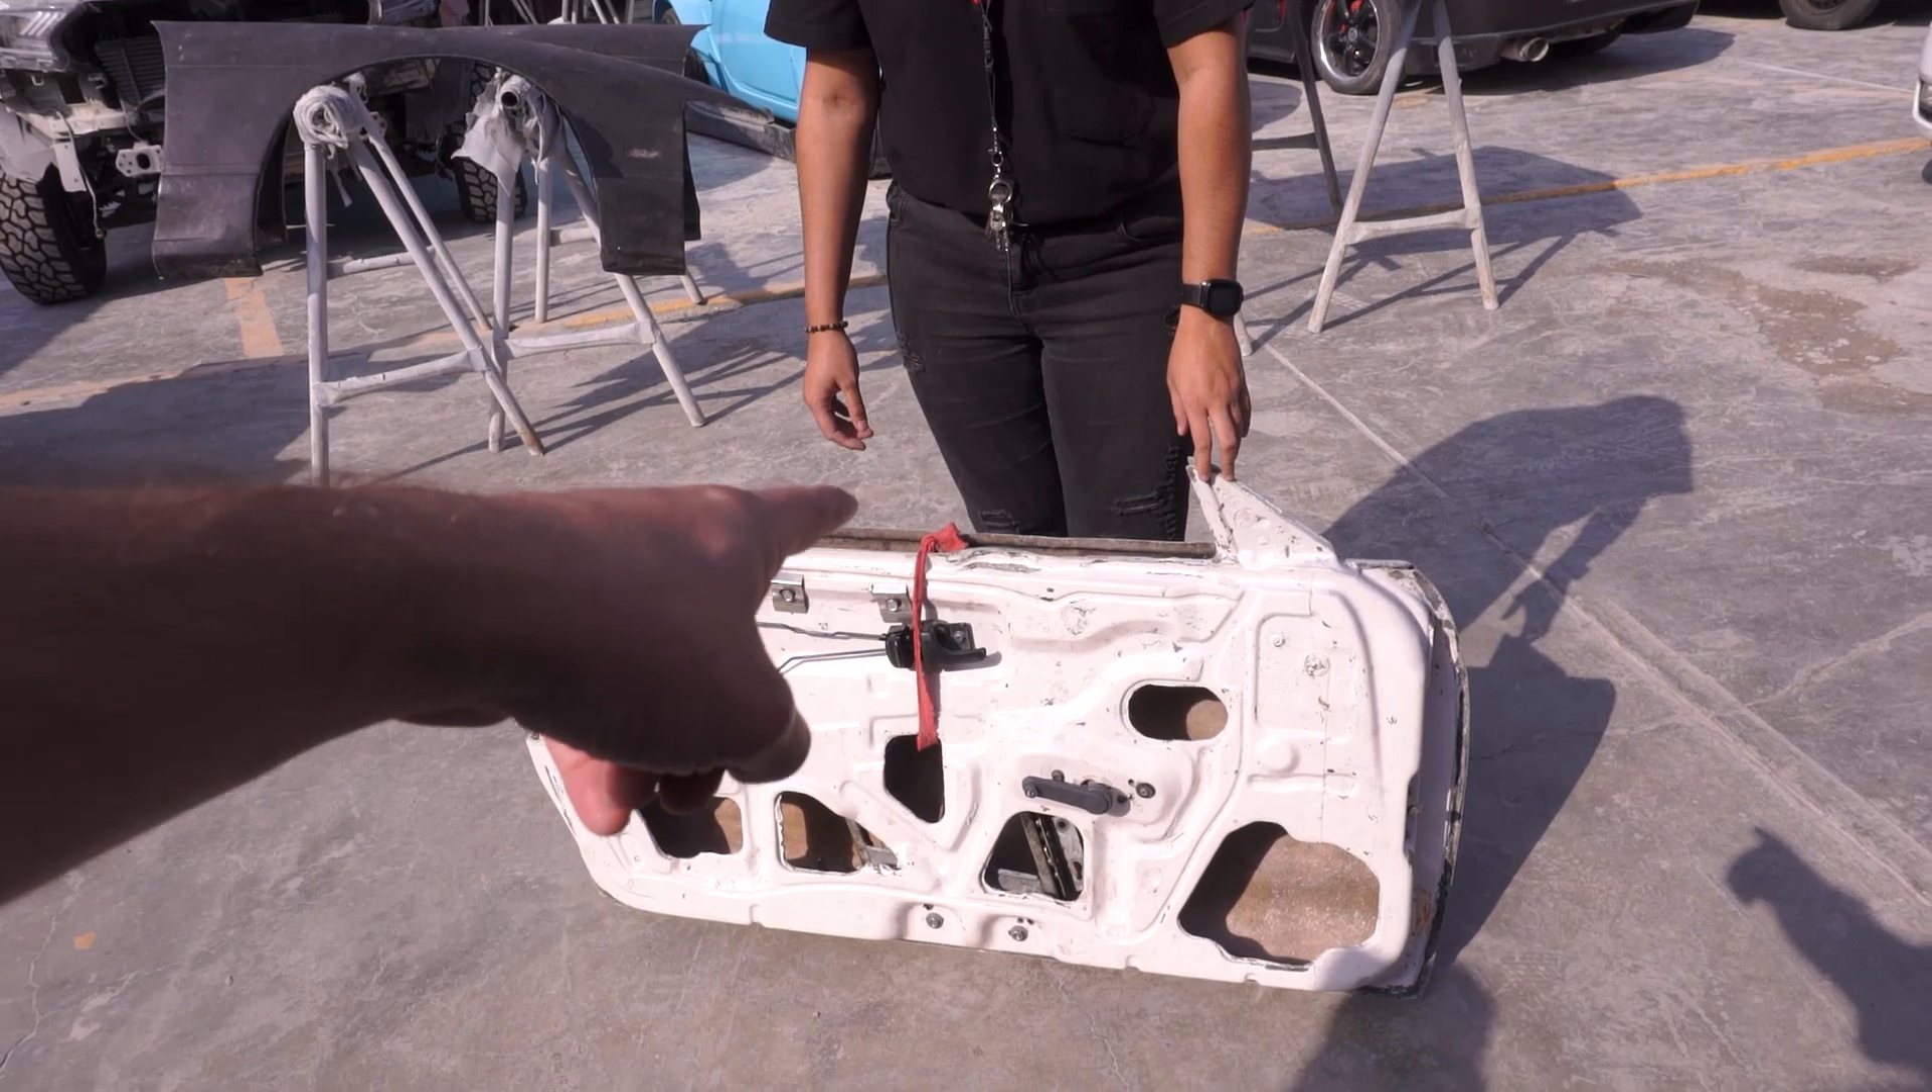La ventana no se ha puesto todavía porque están secándolo.